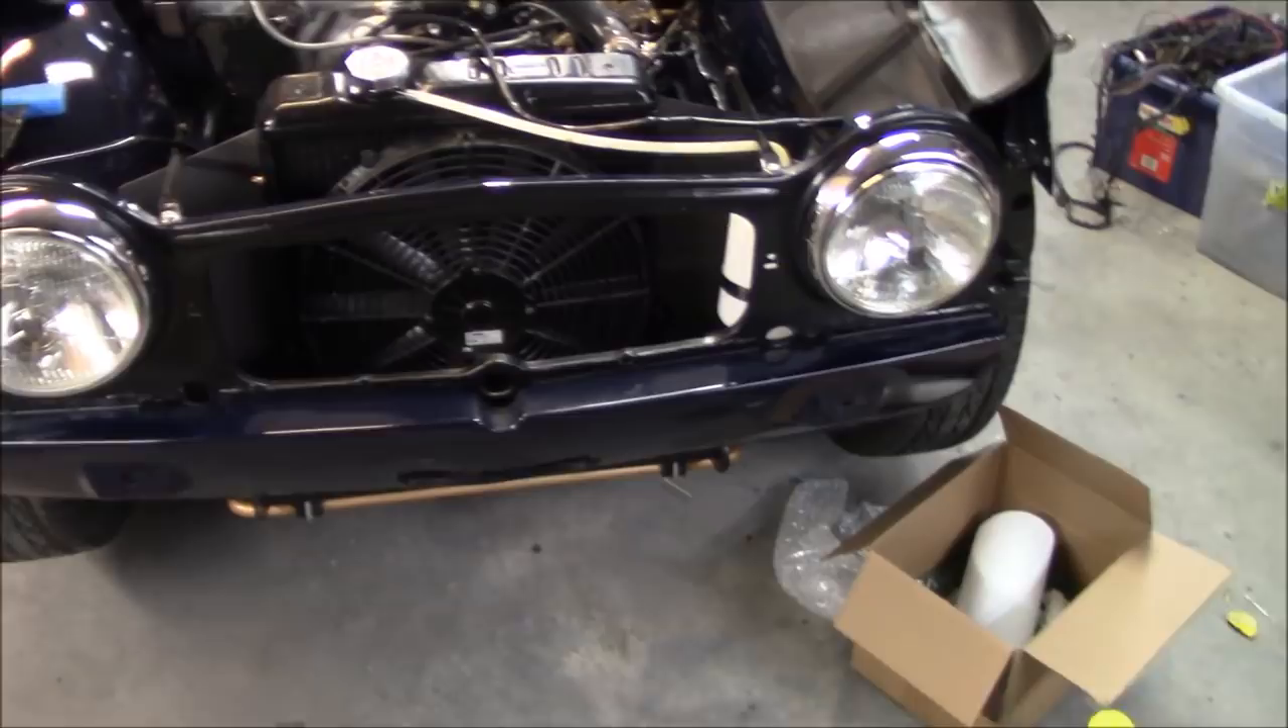Alright guys, there's a quick look of both the headlights fitted. And I think they look good.